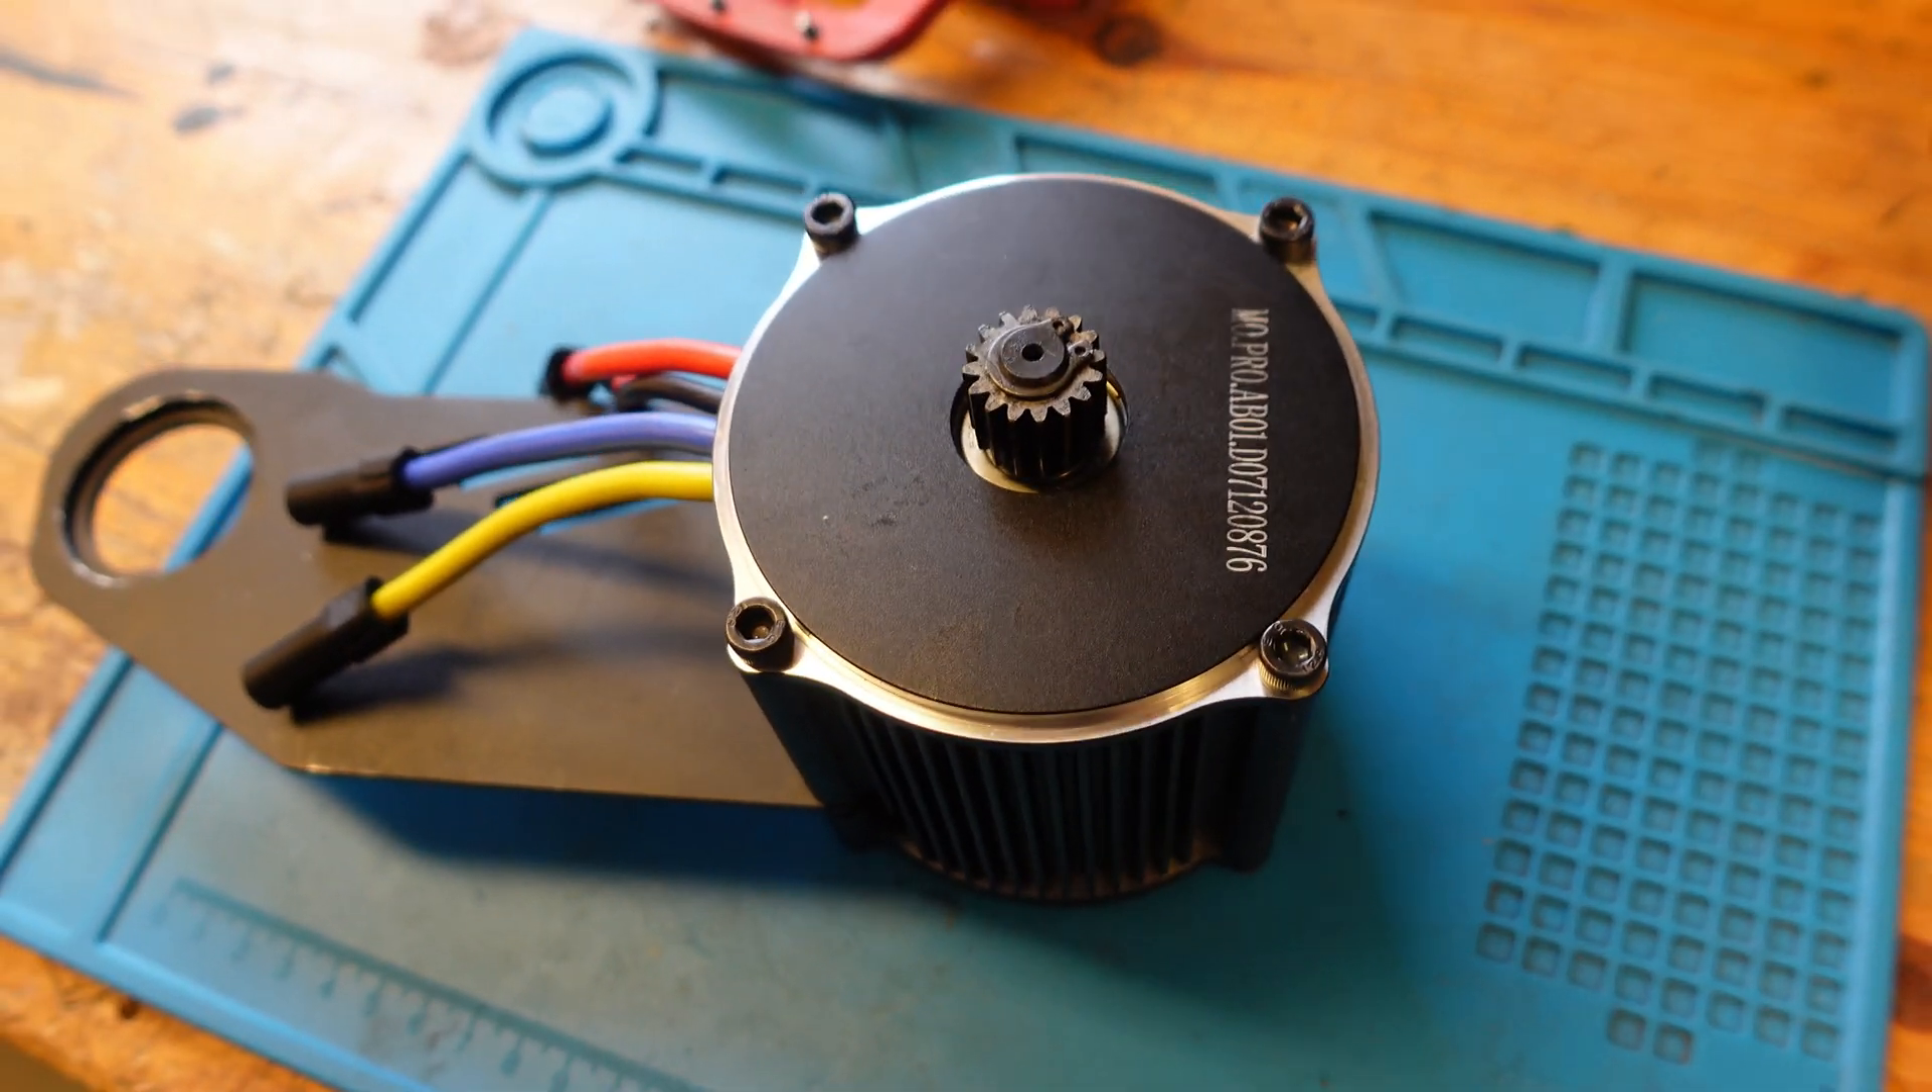You can see, I put the sprocket back in place on the new motor car.